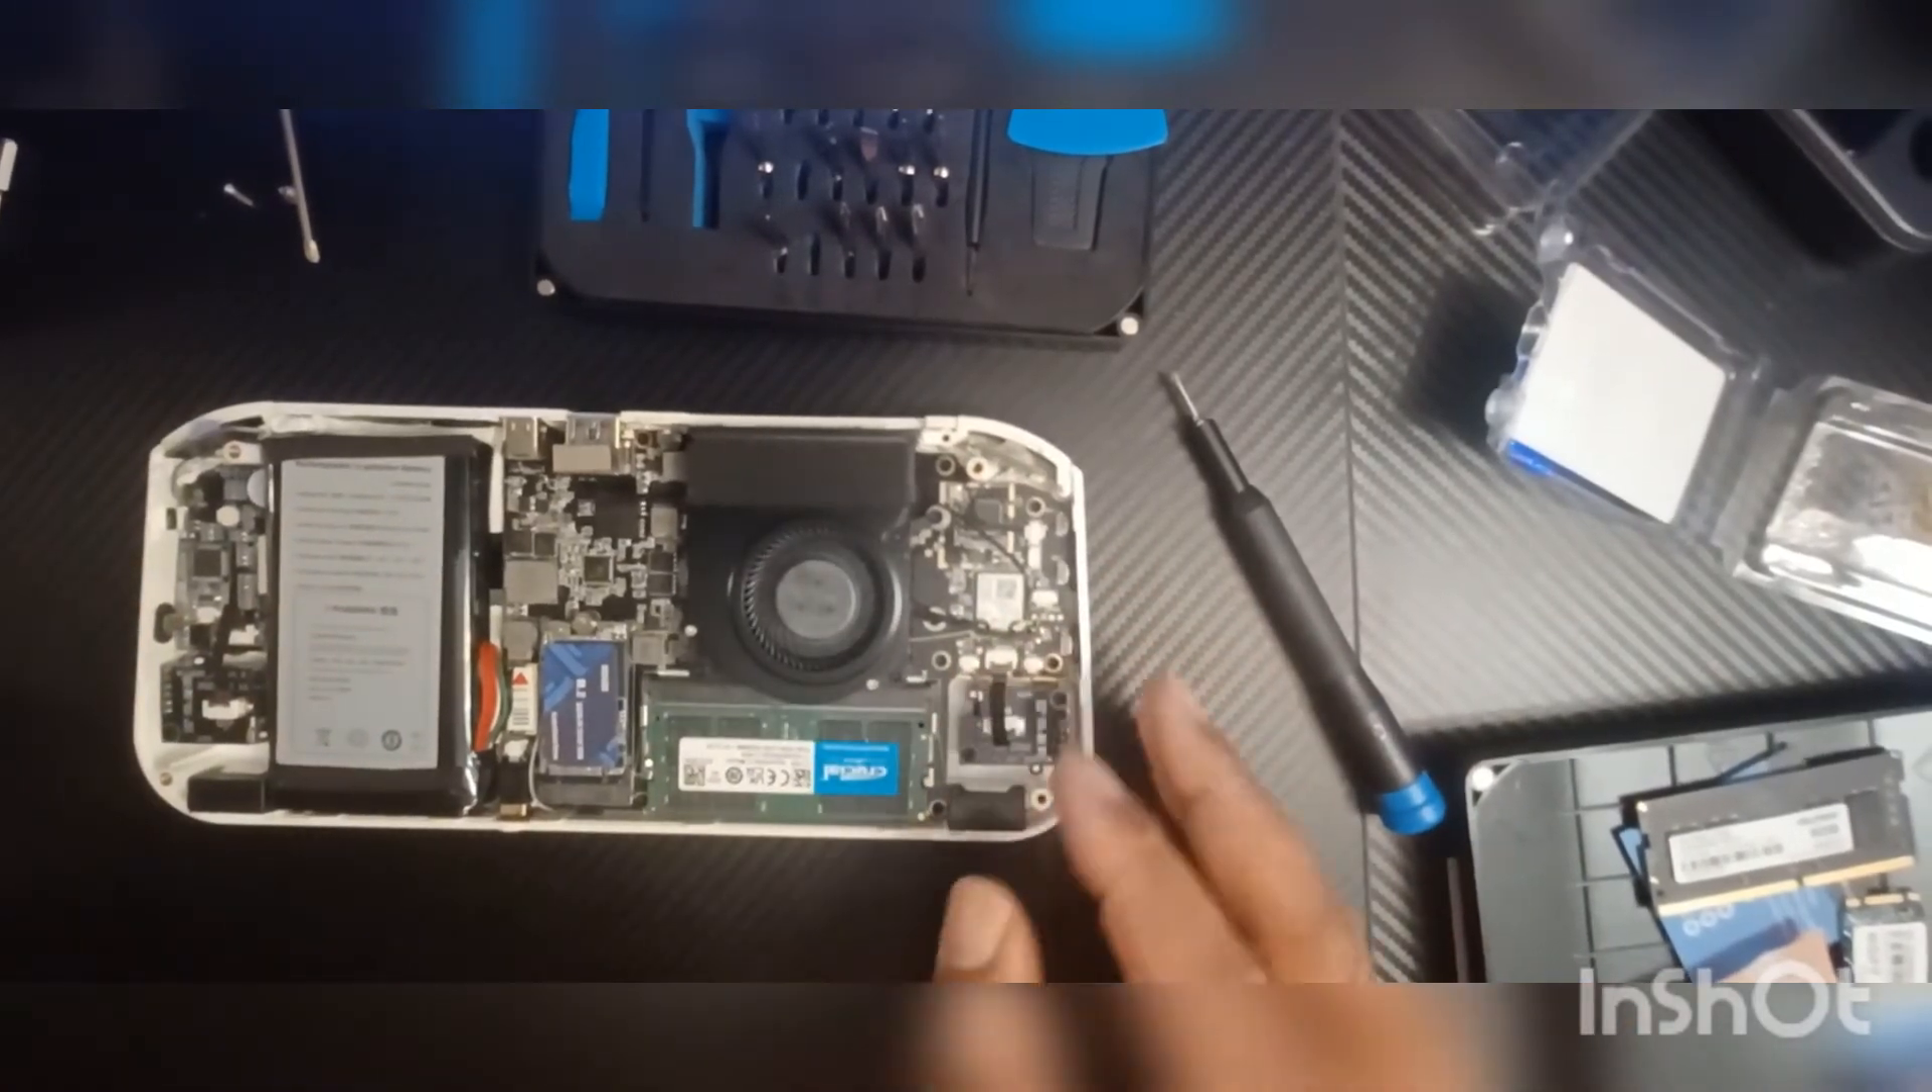So, but everything is in place. Put in. The battery is in place.